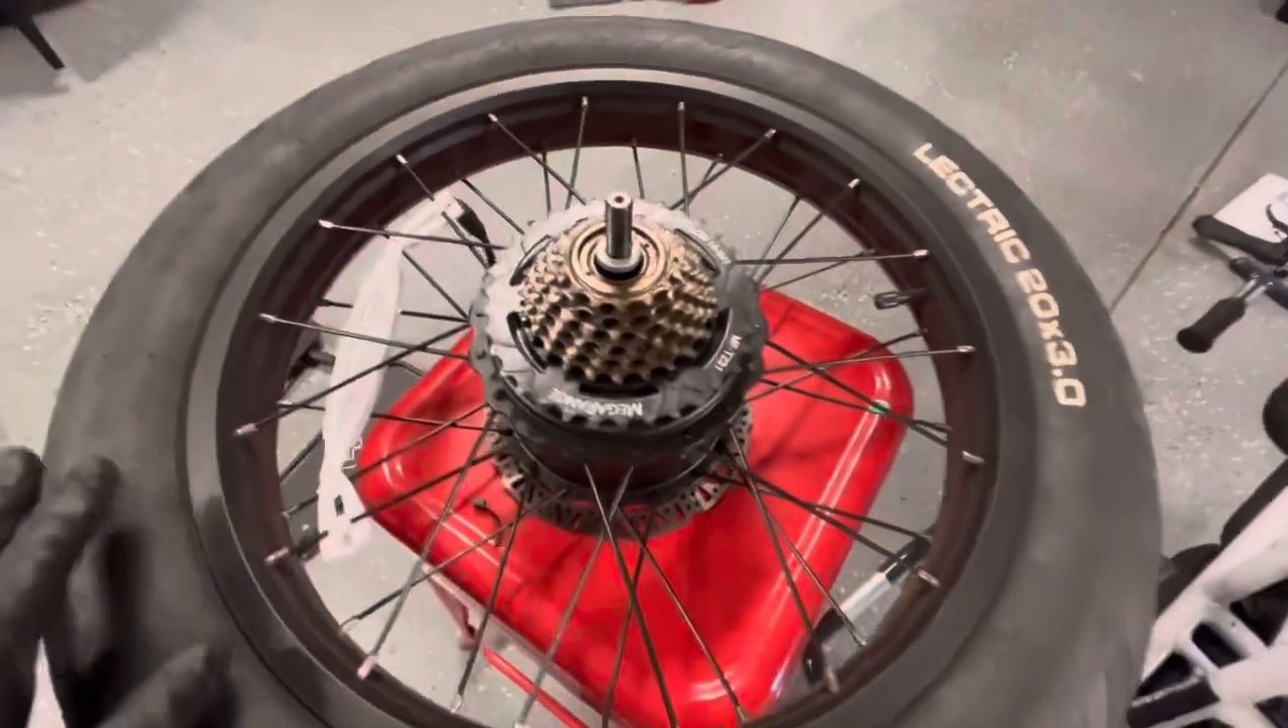All right, and now we have the wheel removed from the bike.